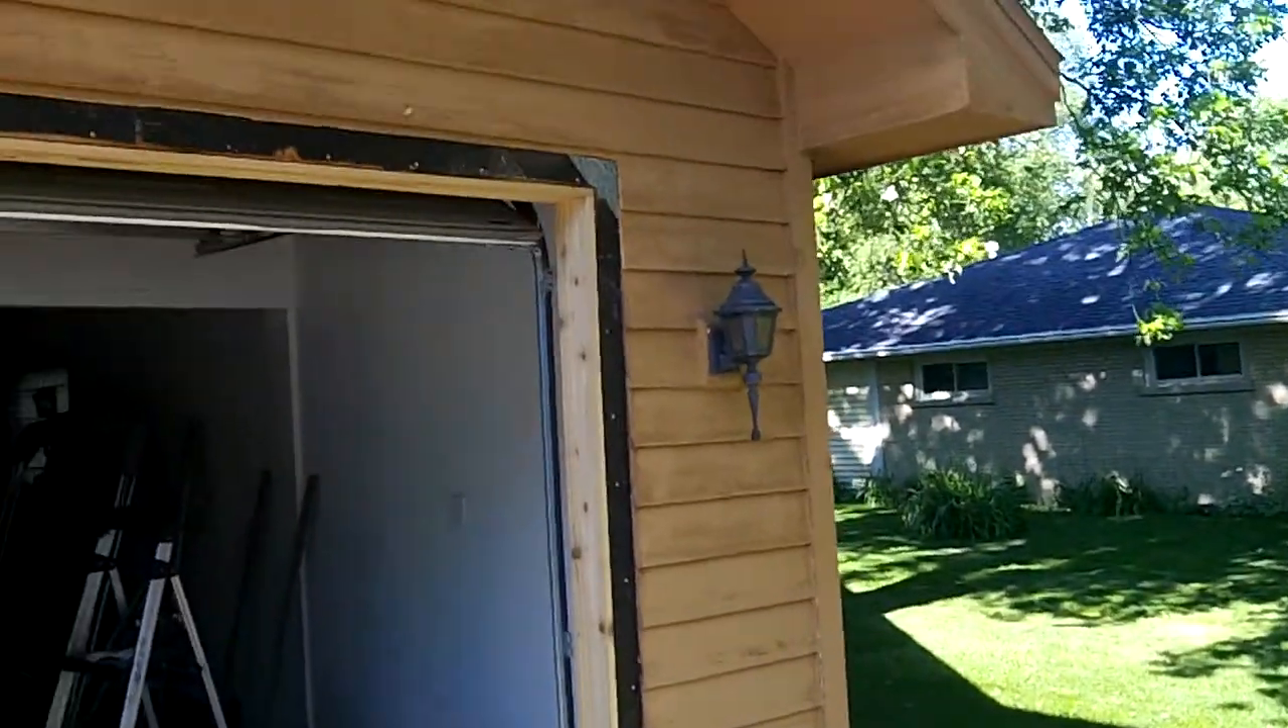You can see the openings here are not quite finished.